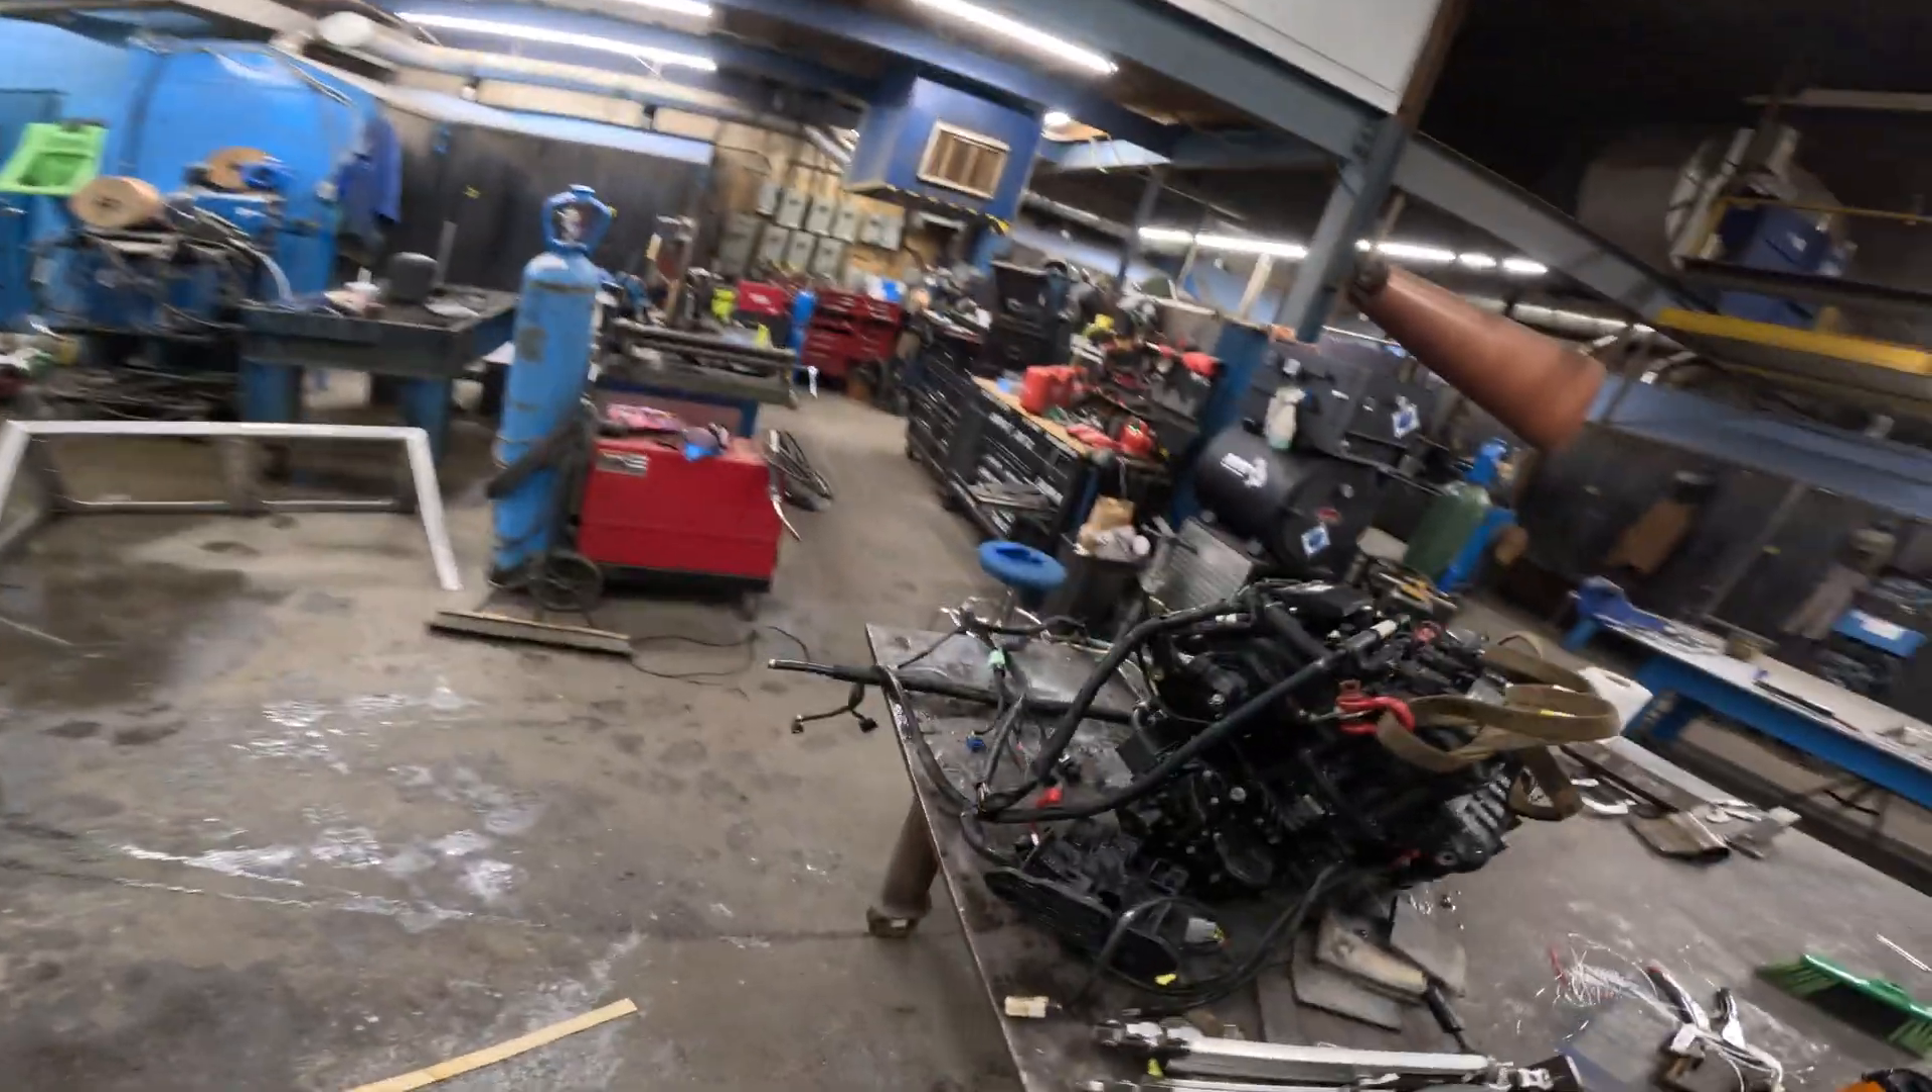Motor is out and looking sexy.